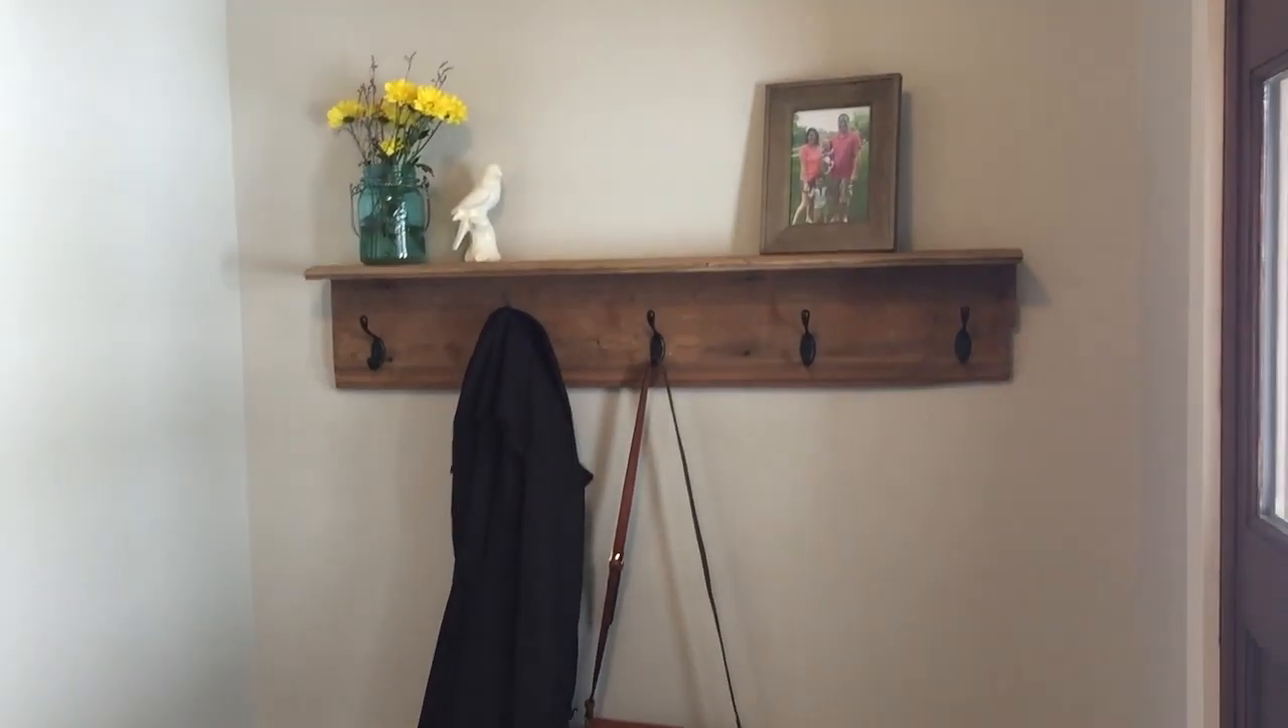All right, as you can see, I have the shelf. It's all complete and everything's hanging on the wall and it came out beautiful.